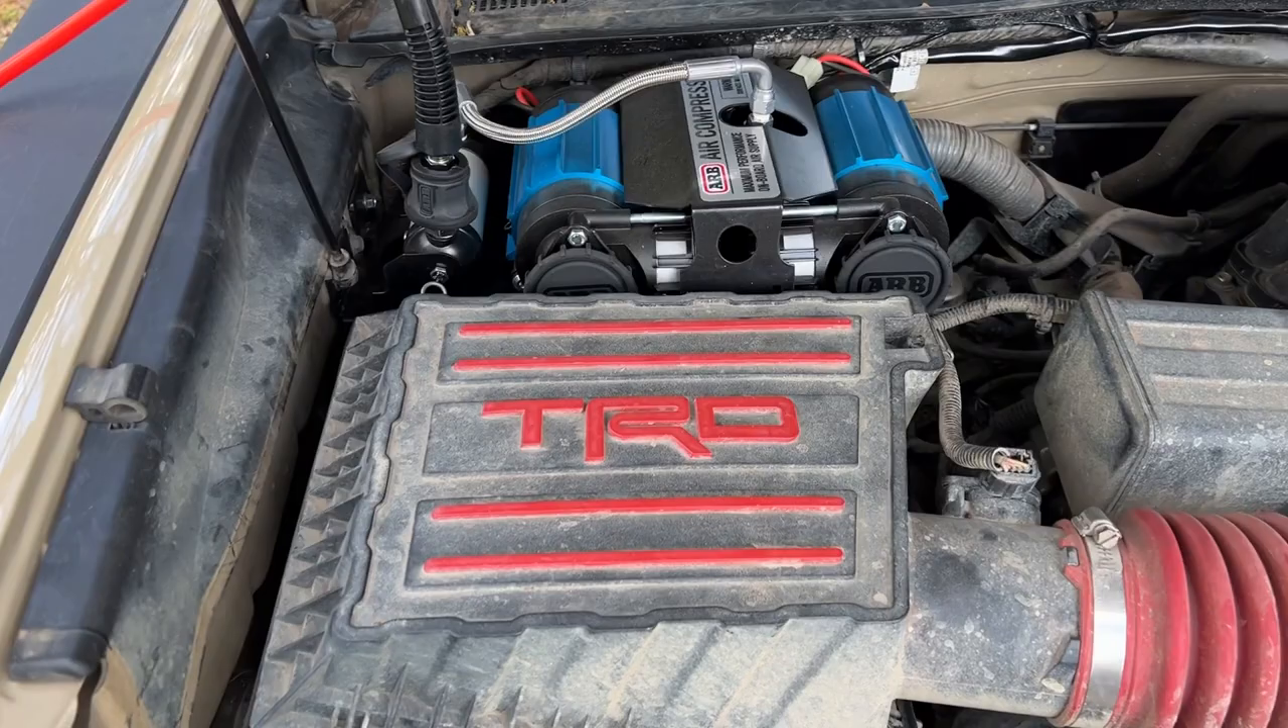Okay we have the compressor fully installed everything is mounted up and wired up.